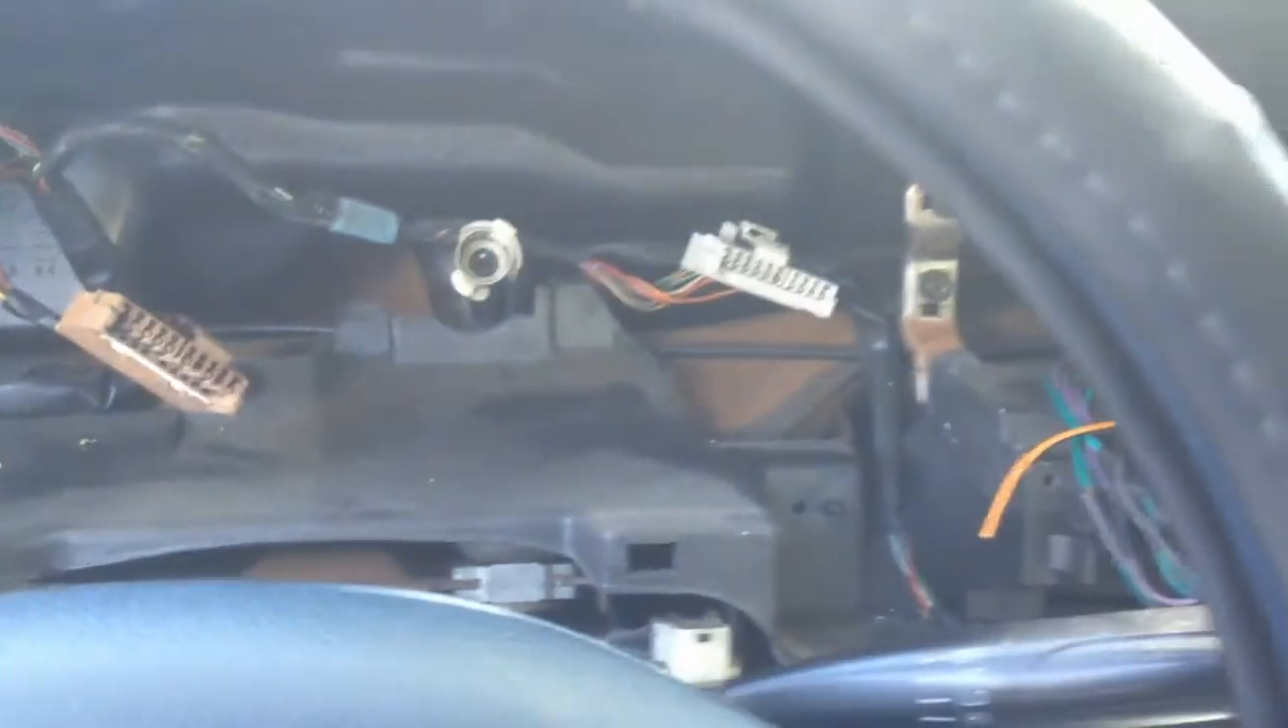As you can see I removed the instrument cluster.